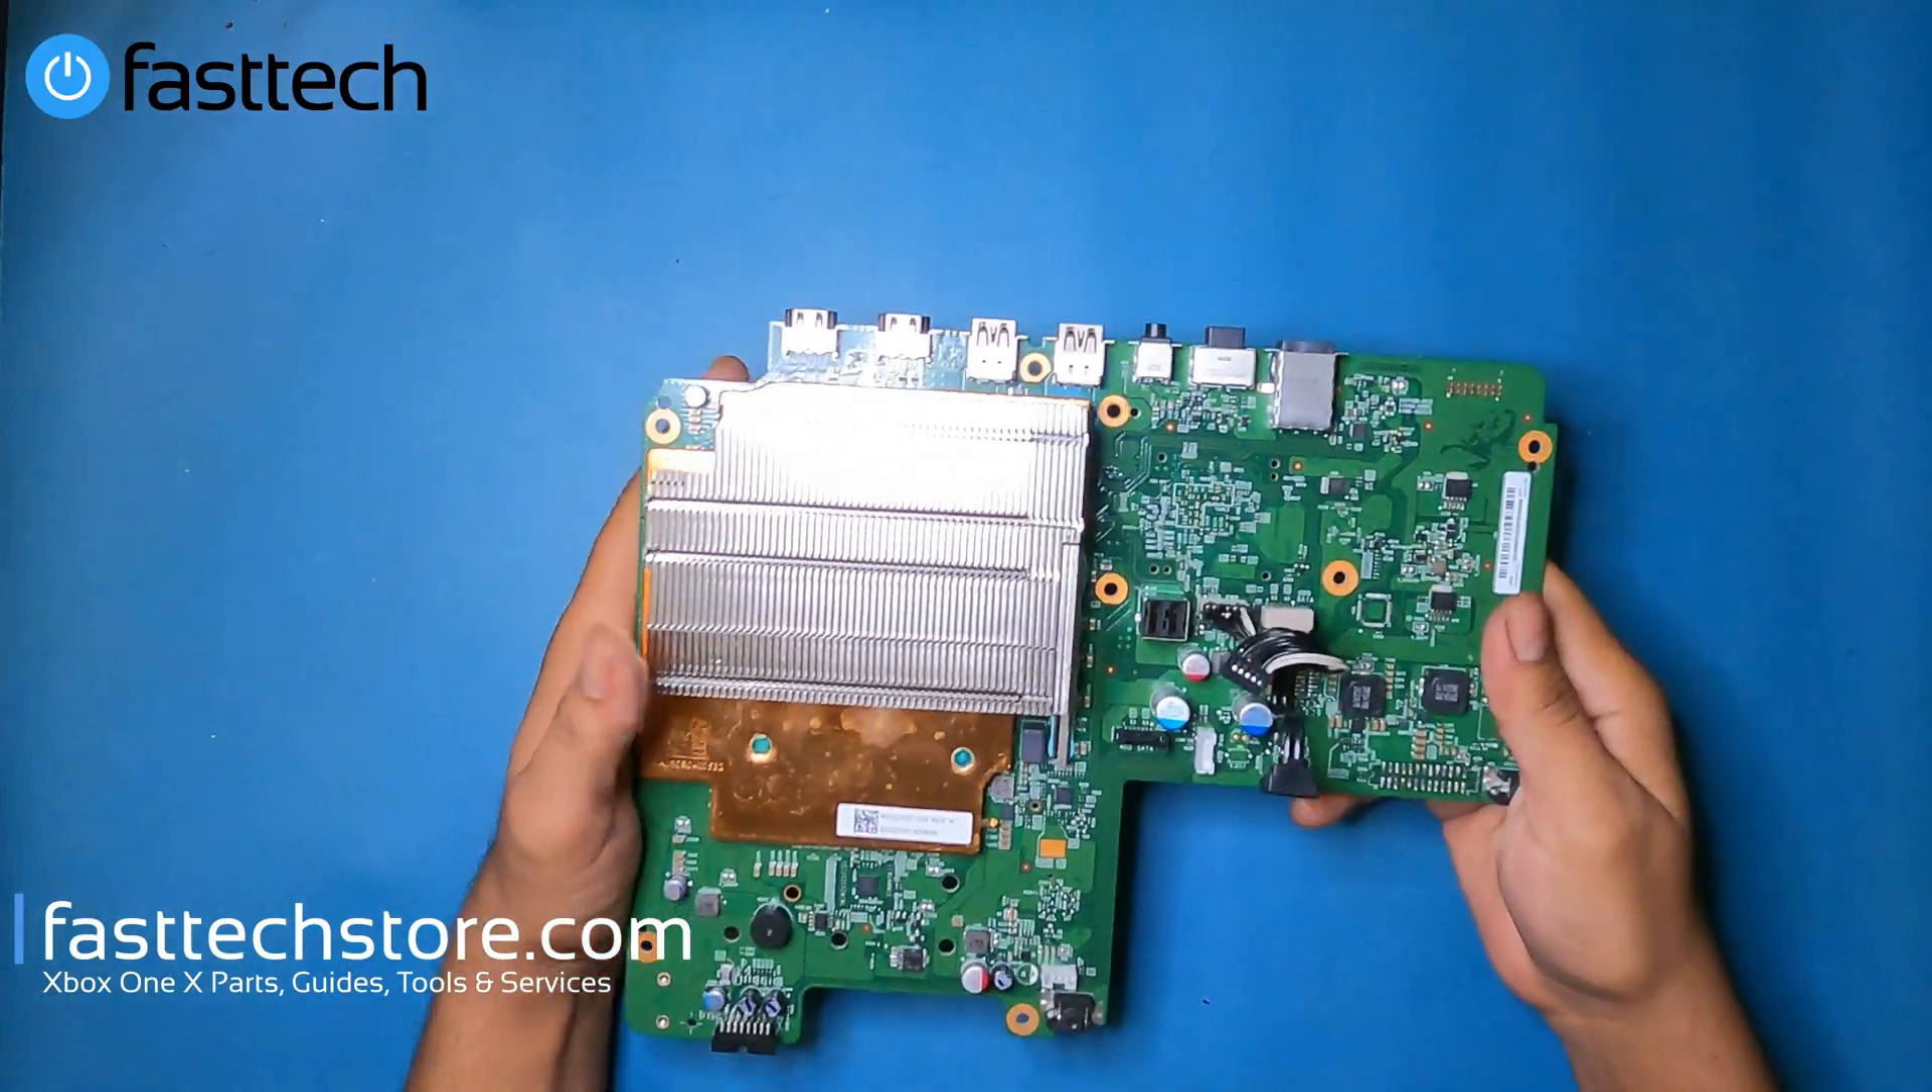Now the motherboard is out that's the xbox one x motherboard.